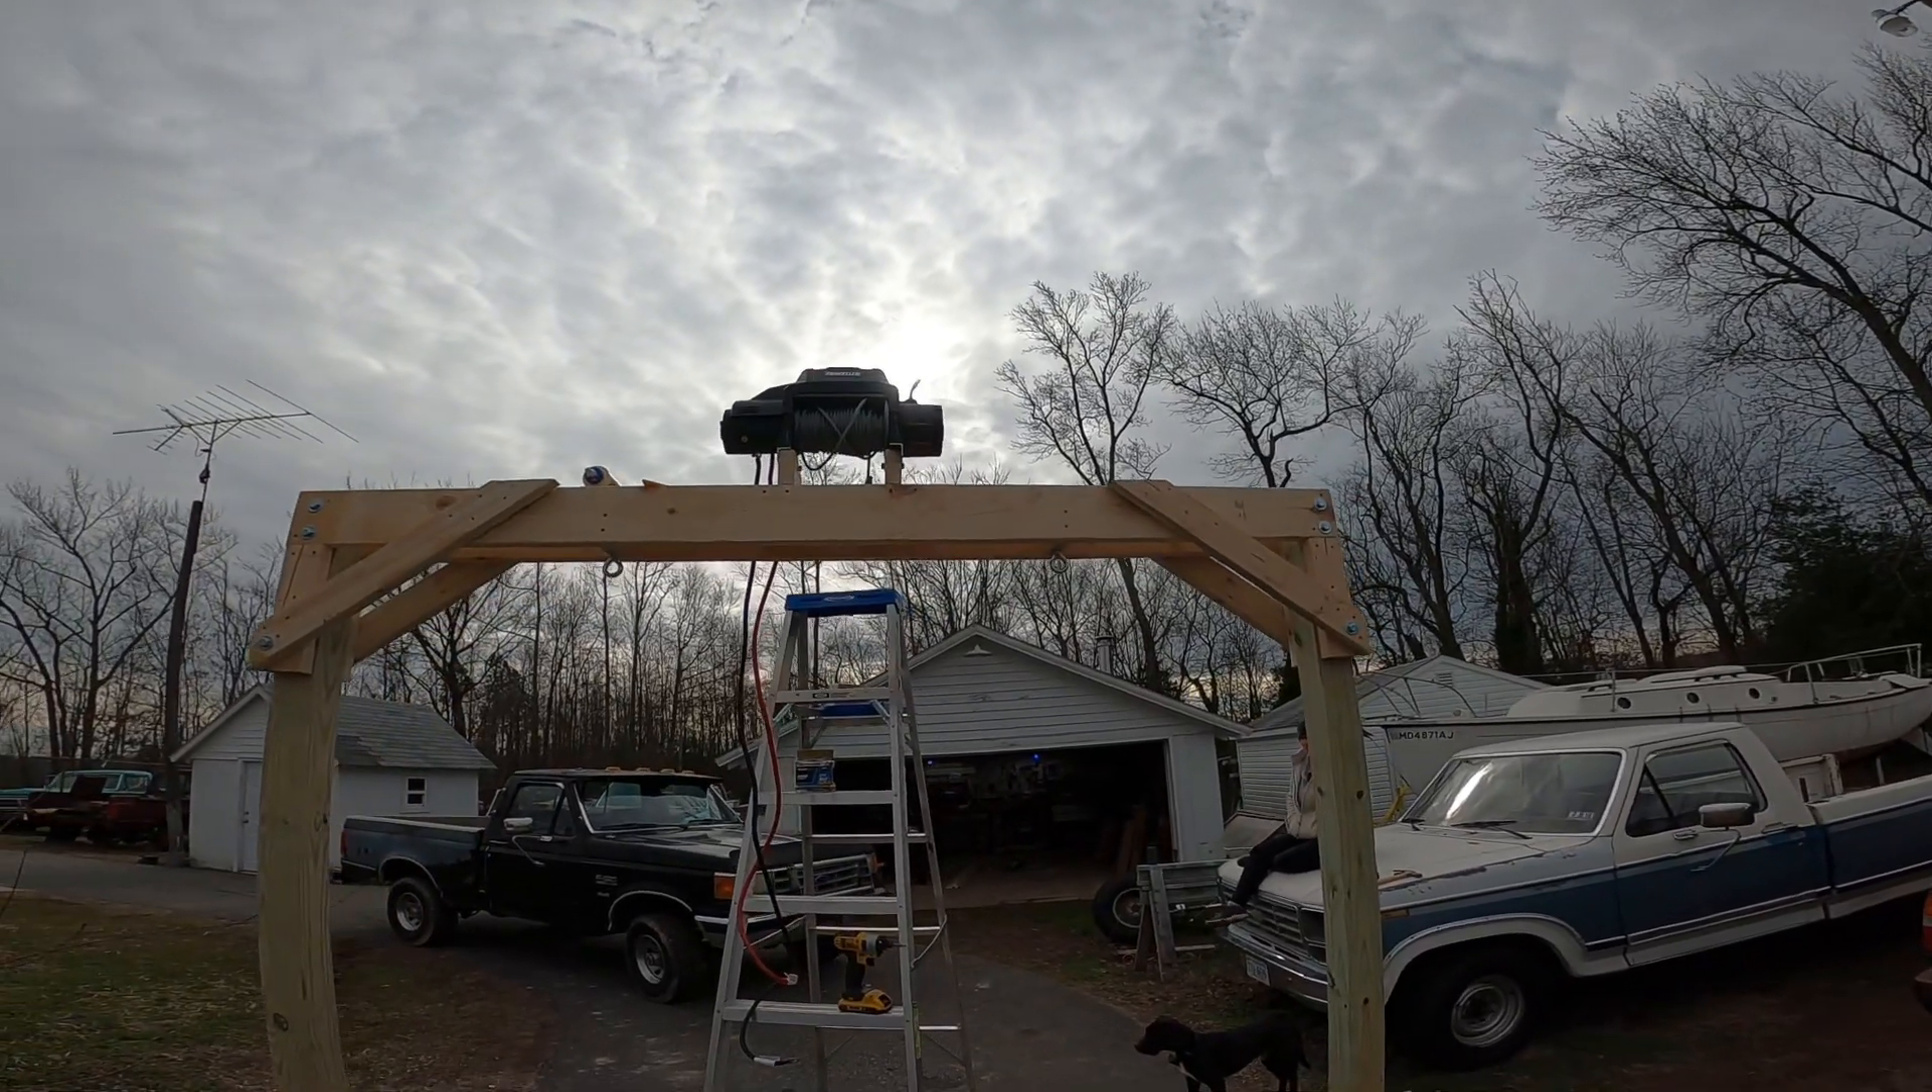Perfect. And there we go. The winch is up there.